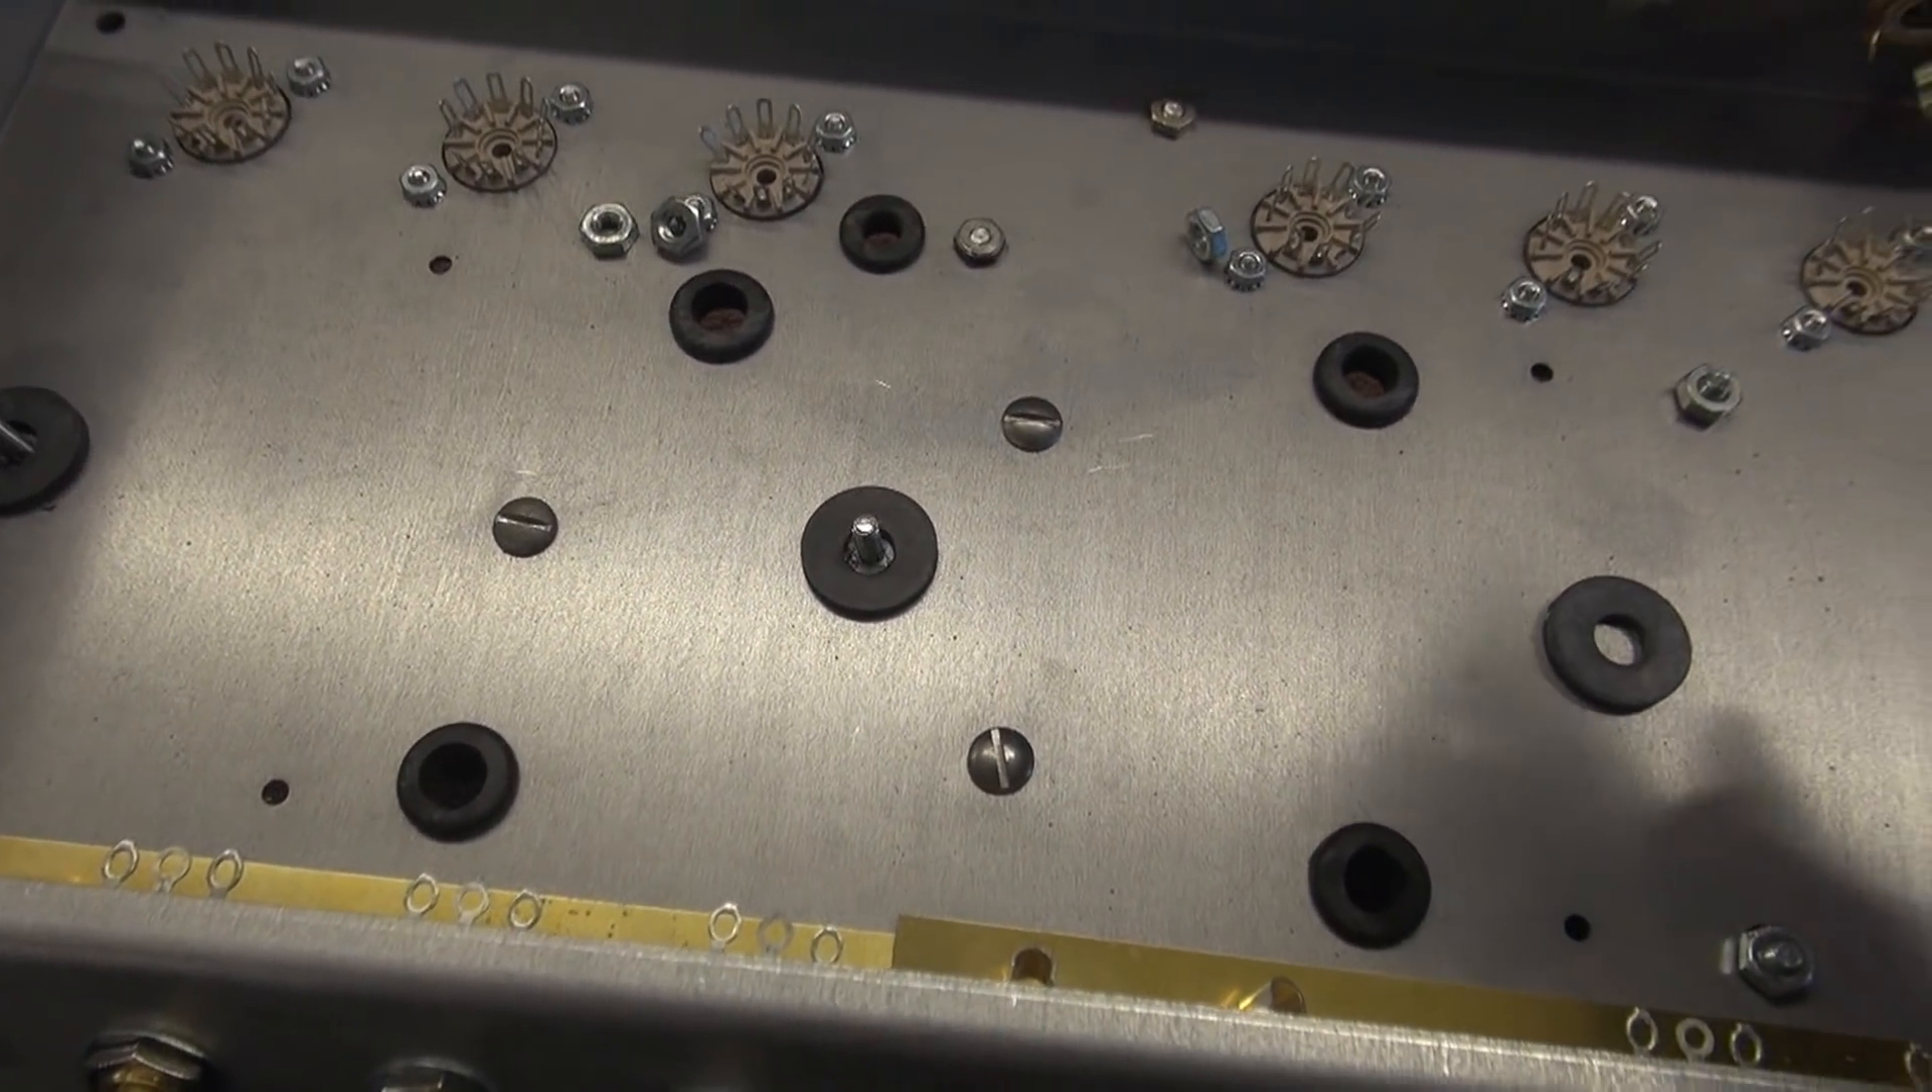So I install rubber grommets on the chassis. These are glued to kind of support the board.